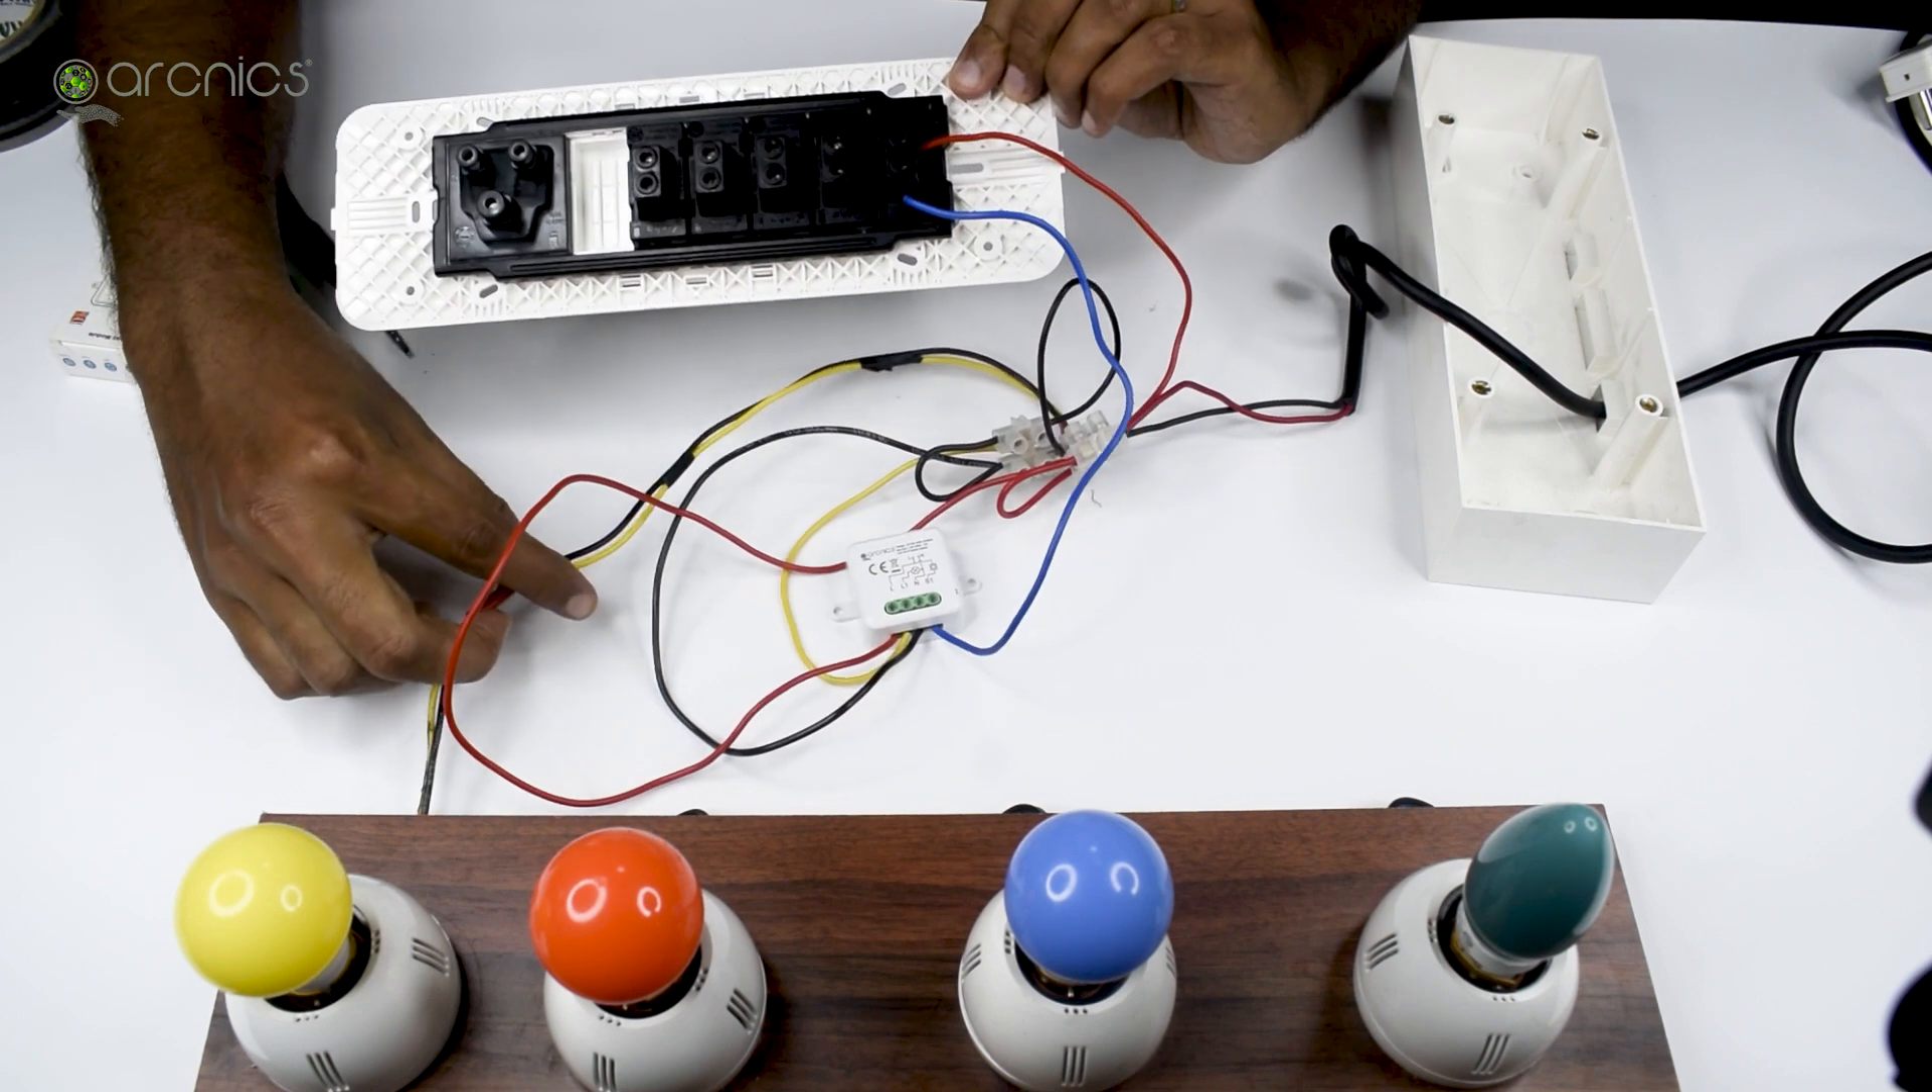So now the switch connection is done and the module connection is also done.